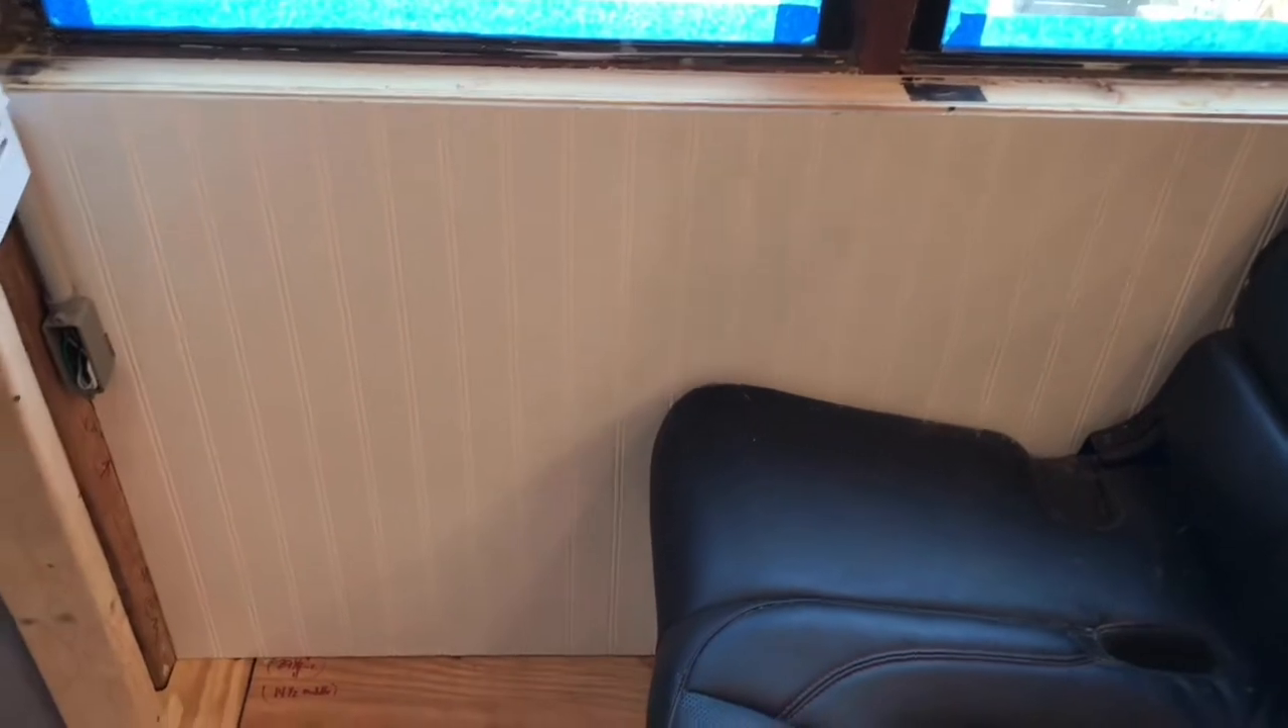I'm at a point of no return now since I got my finished board in.